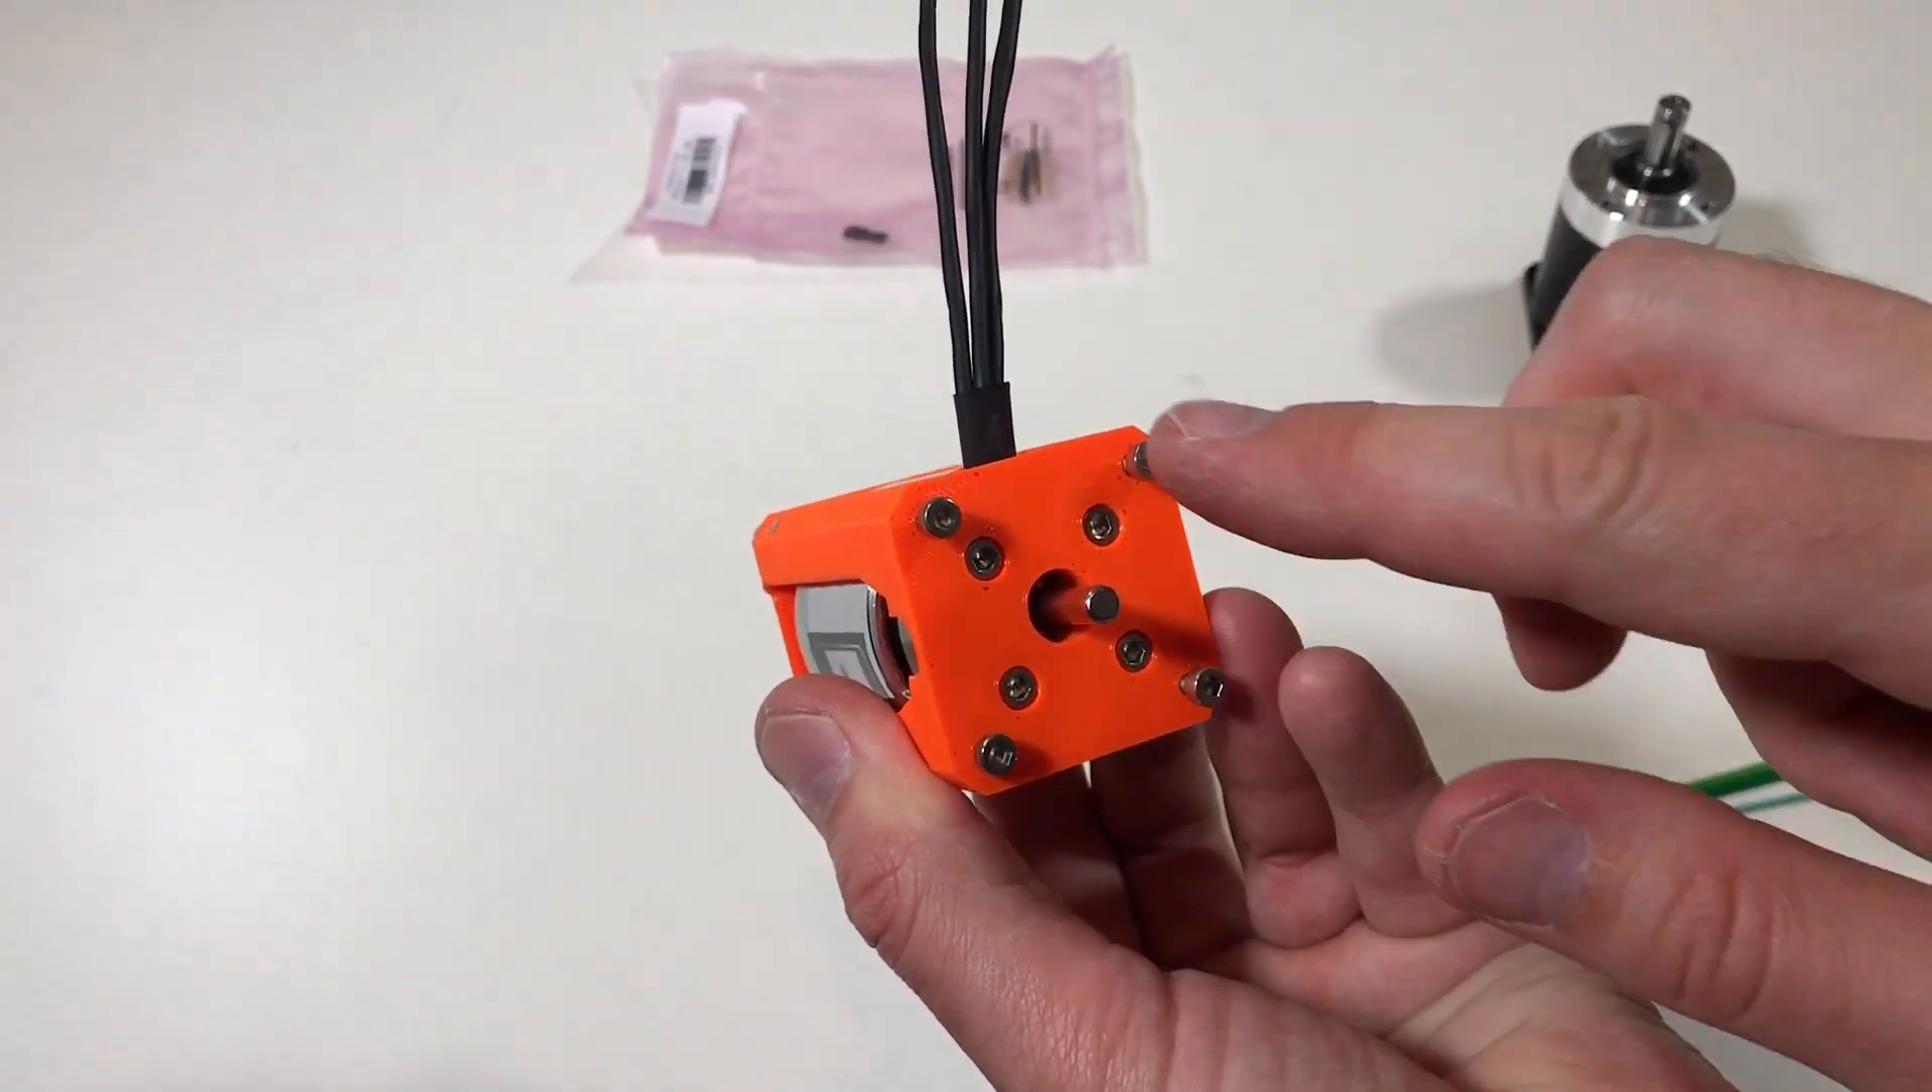So the main part is assembled.